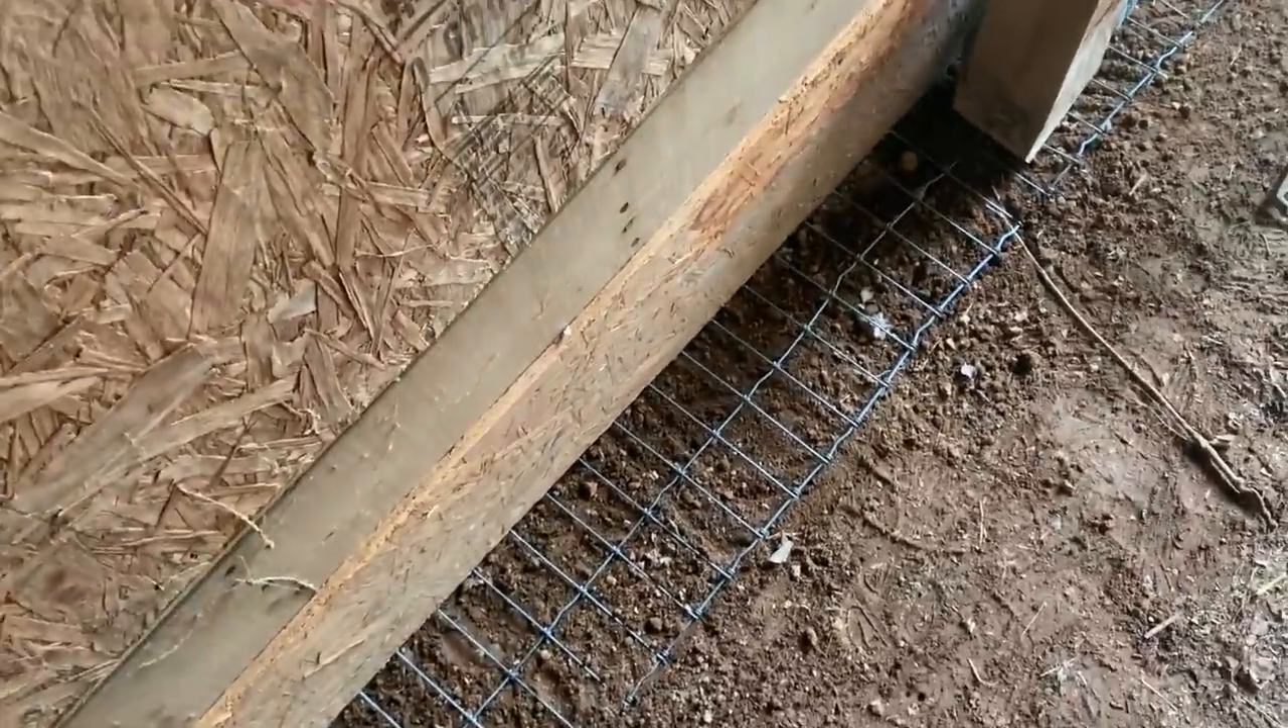So, what we did is we laid the fencing down first, okay, fencing down first, and then we've come back and we've put in the press wood, which we already had as well.